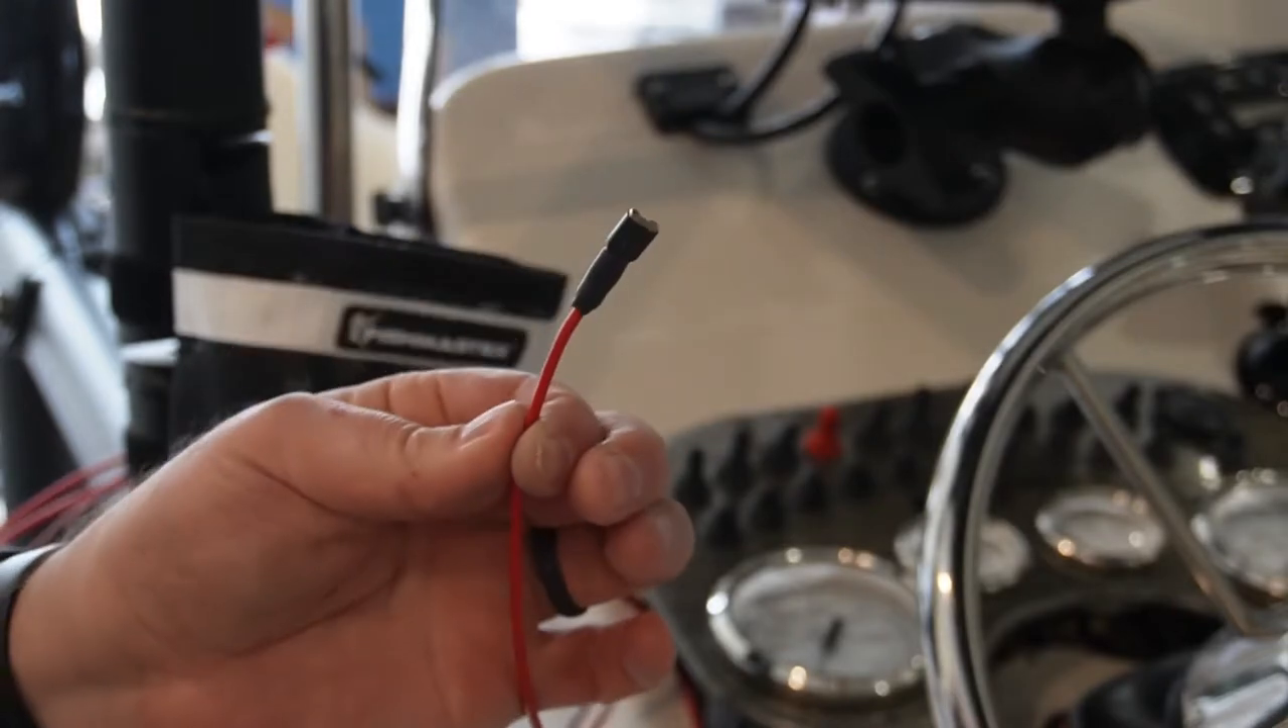That heat shrink is on there.